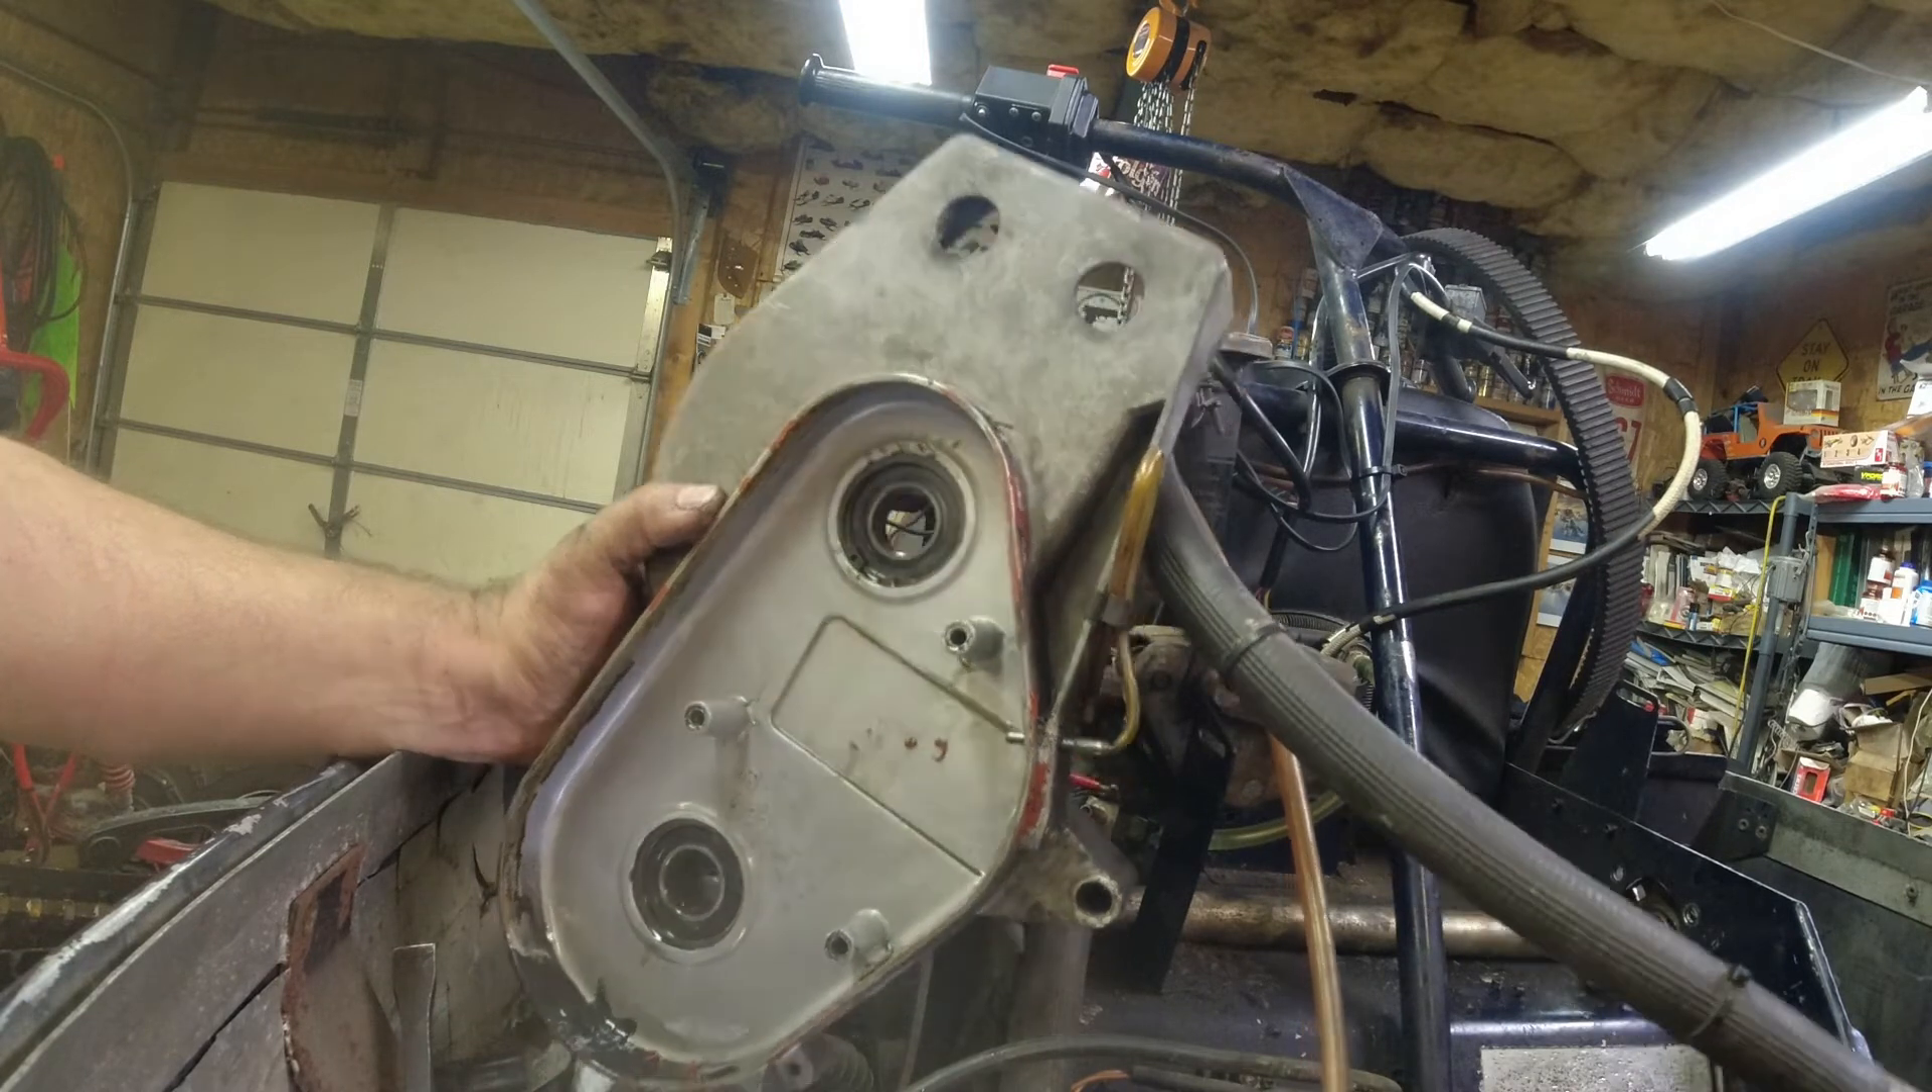There we go. Chain case is out.